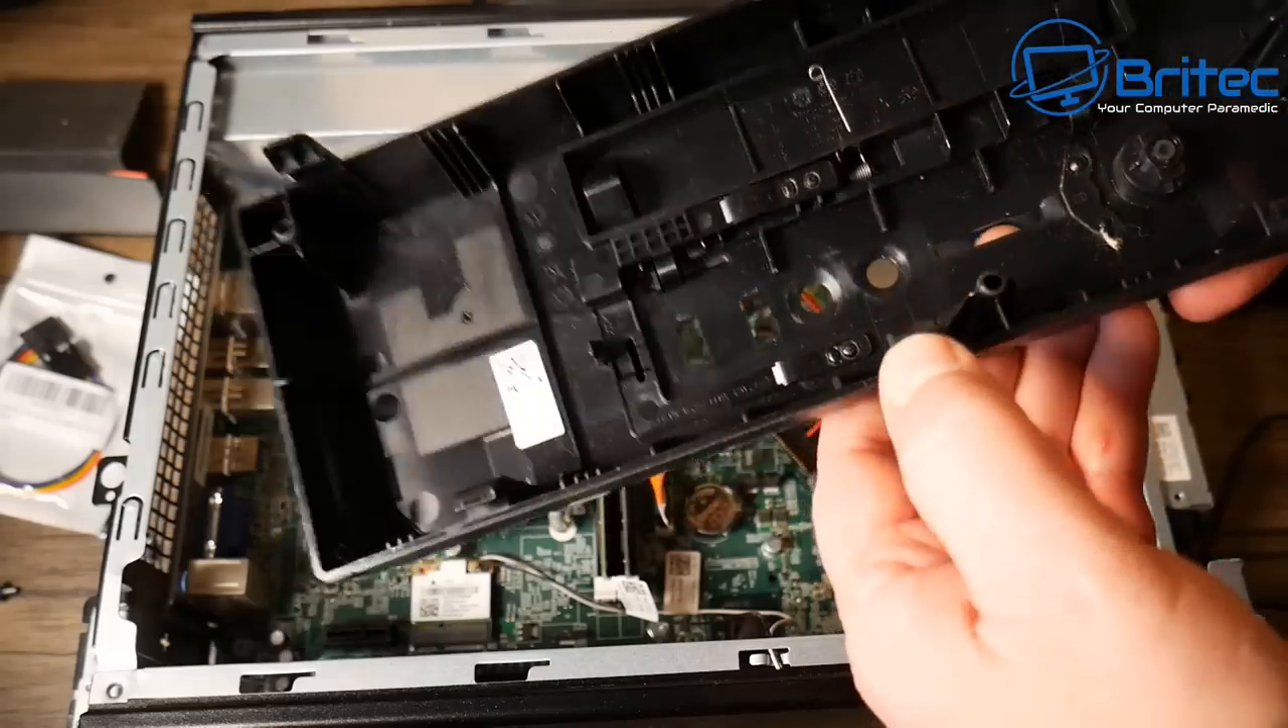This is the front panel here this just pops off so I've just pulled these off.